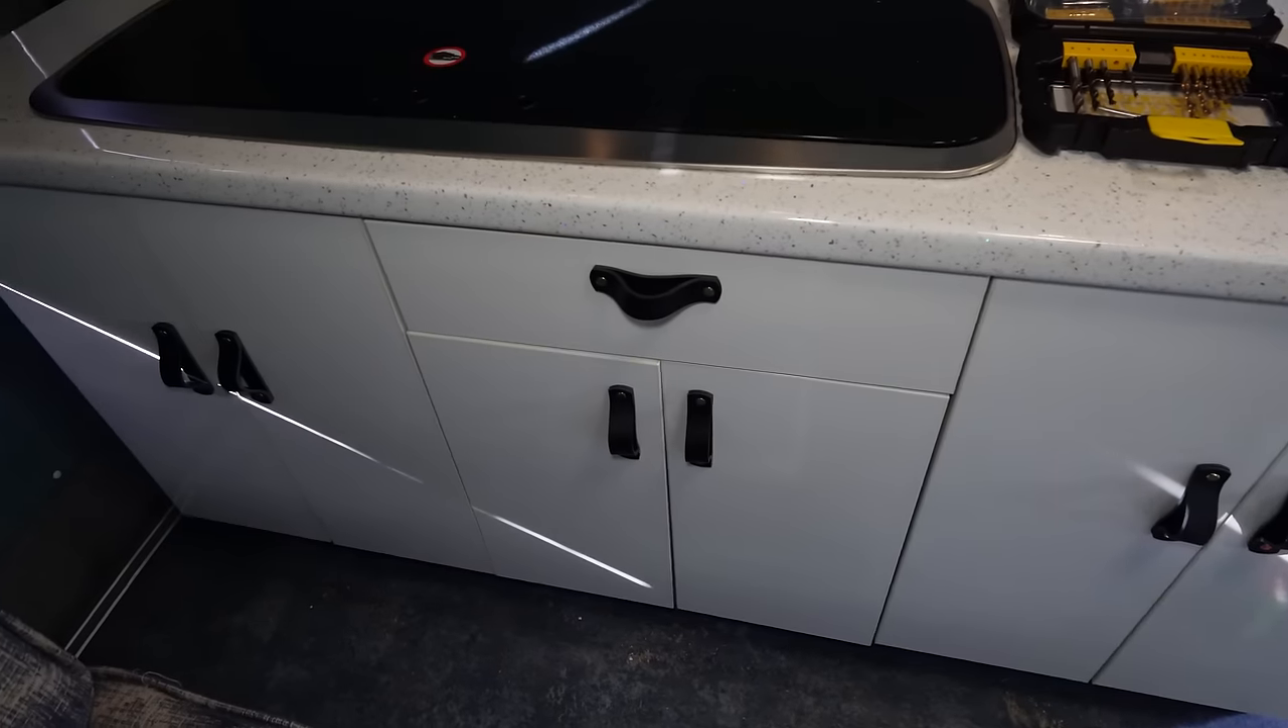All the handles are attached and I'm very happy with them.